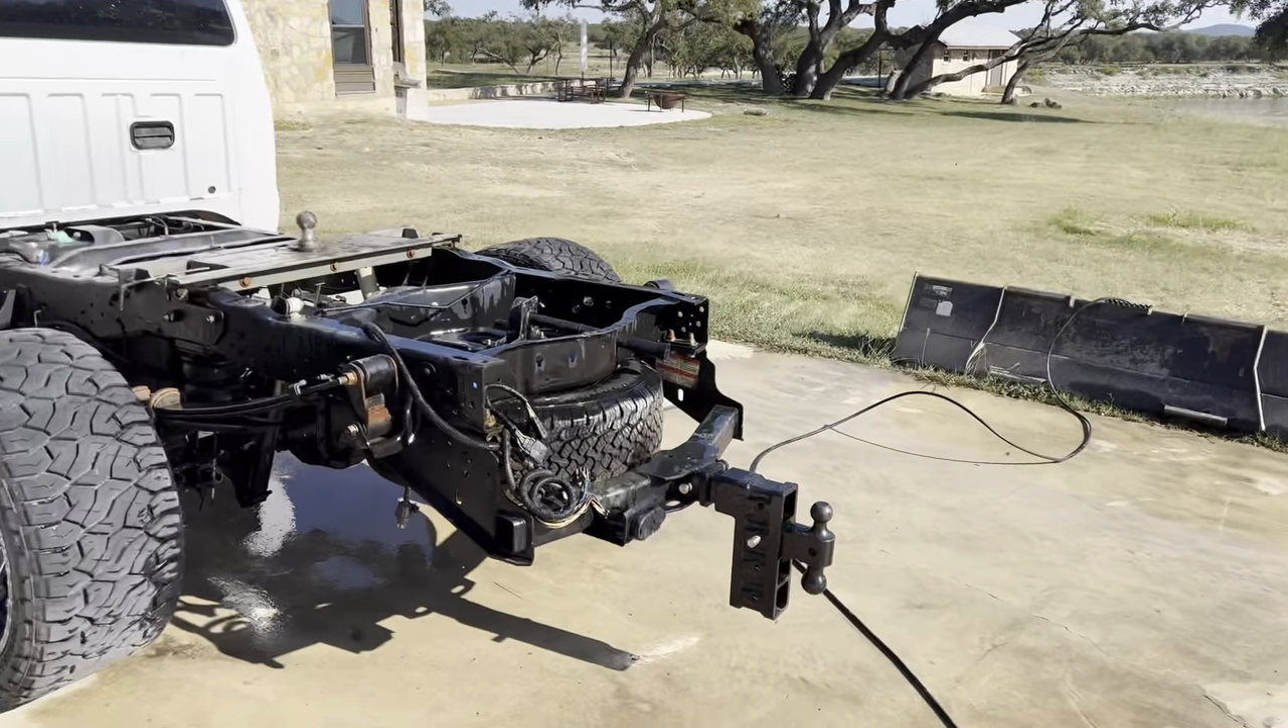We also got the rear bumper off of the truck.